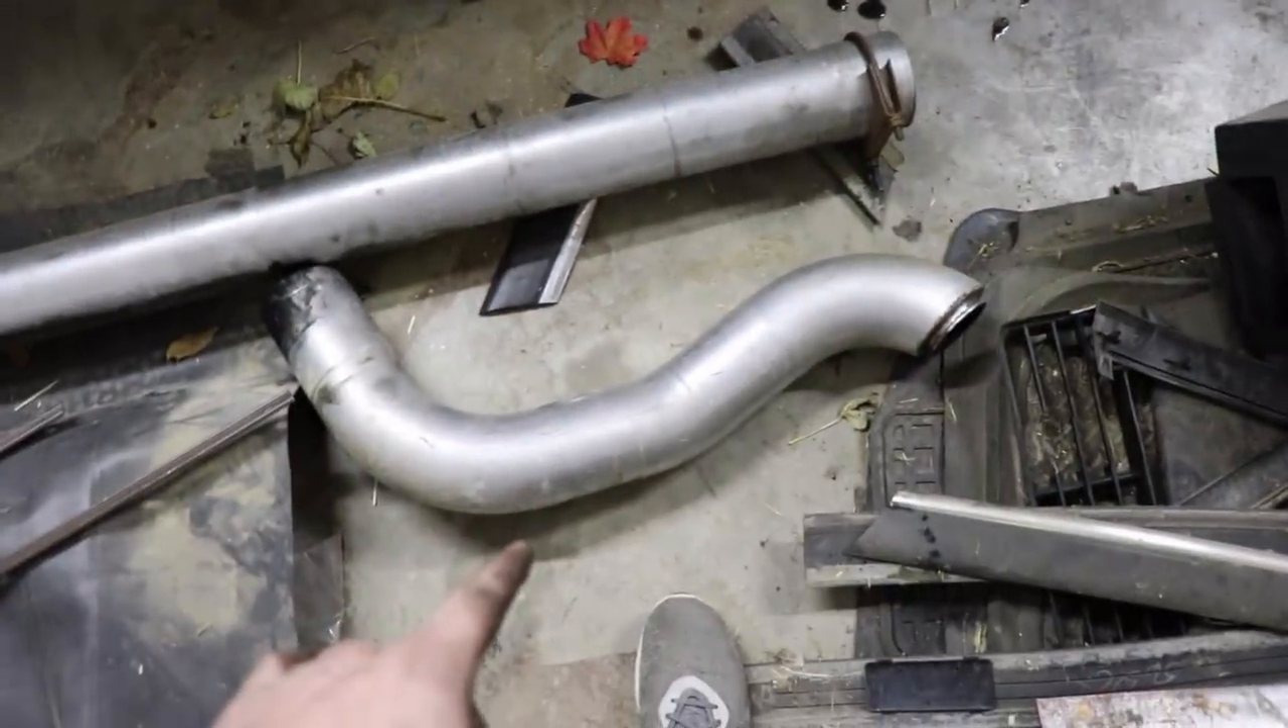We got the exhaust system taken off the truck fairly easy because this does have a new downpipe coming with the new compound turbo kit.